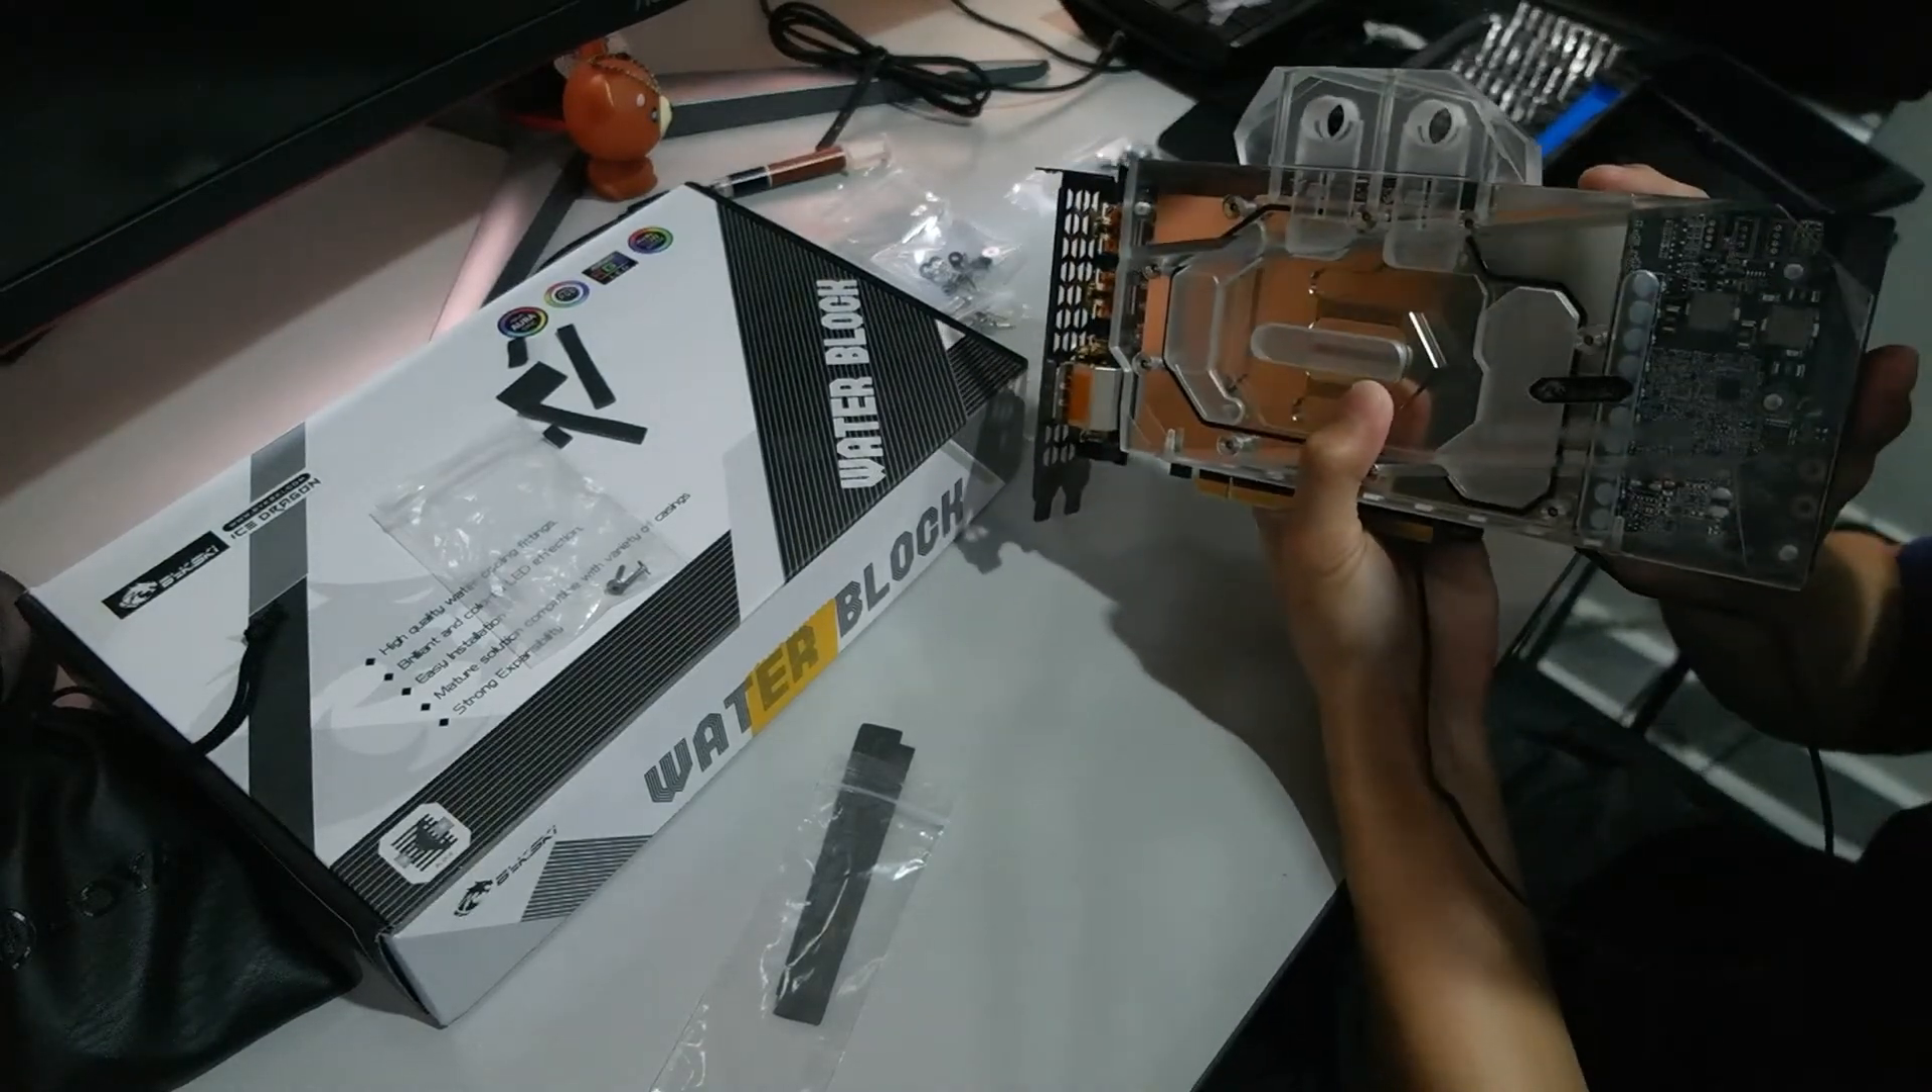So i guess that's all for this video that we have assembled the gpu block onto the rtx 3080 gigabyte model.